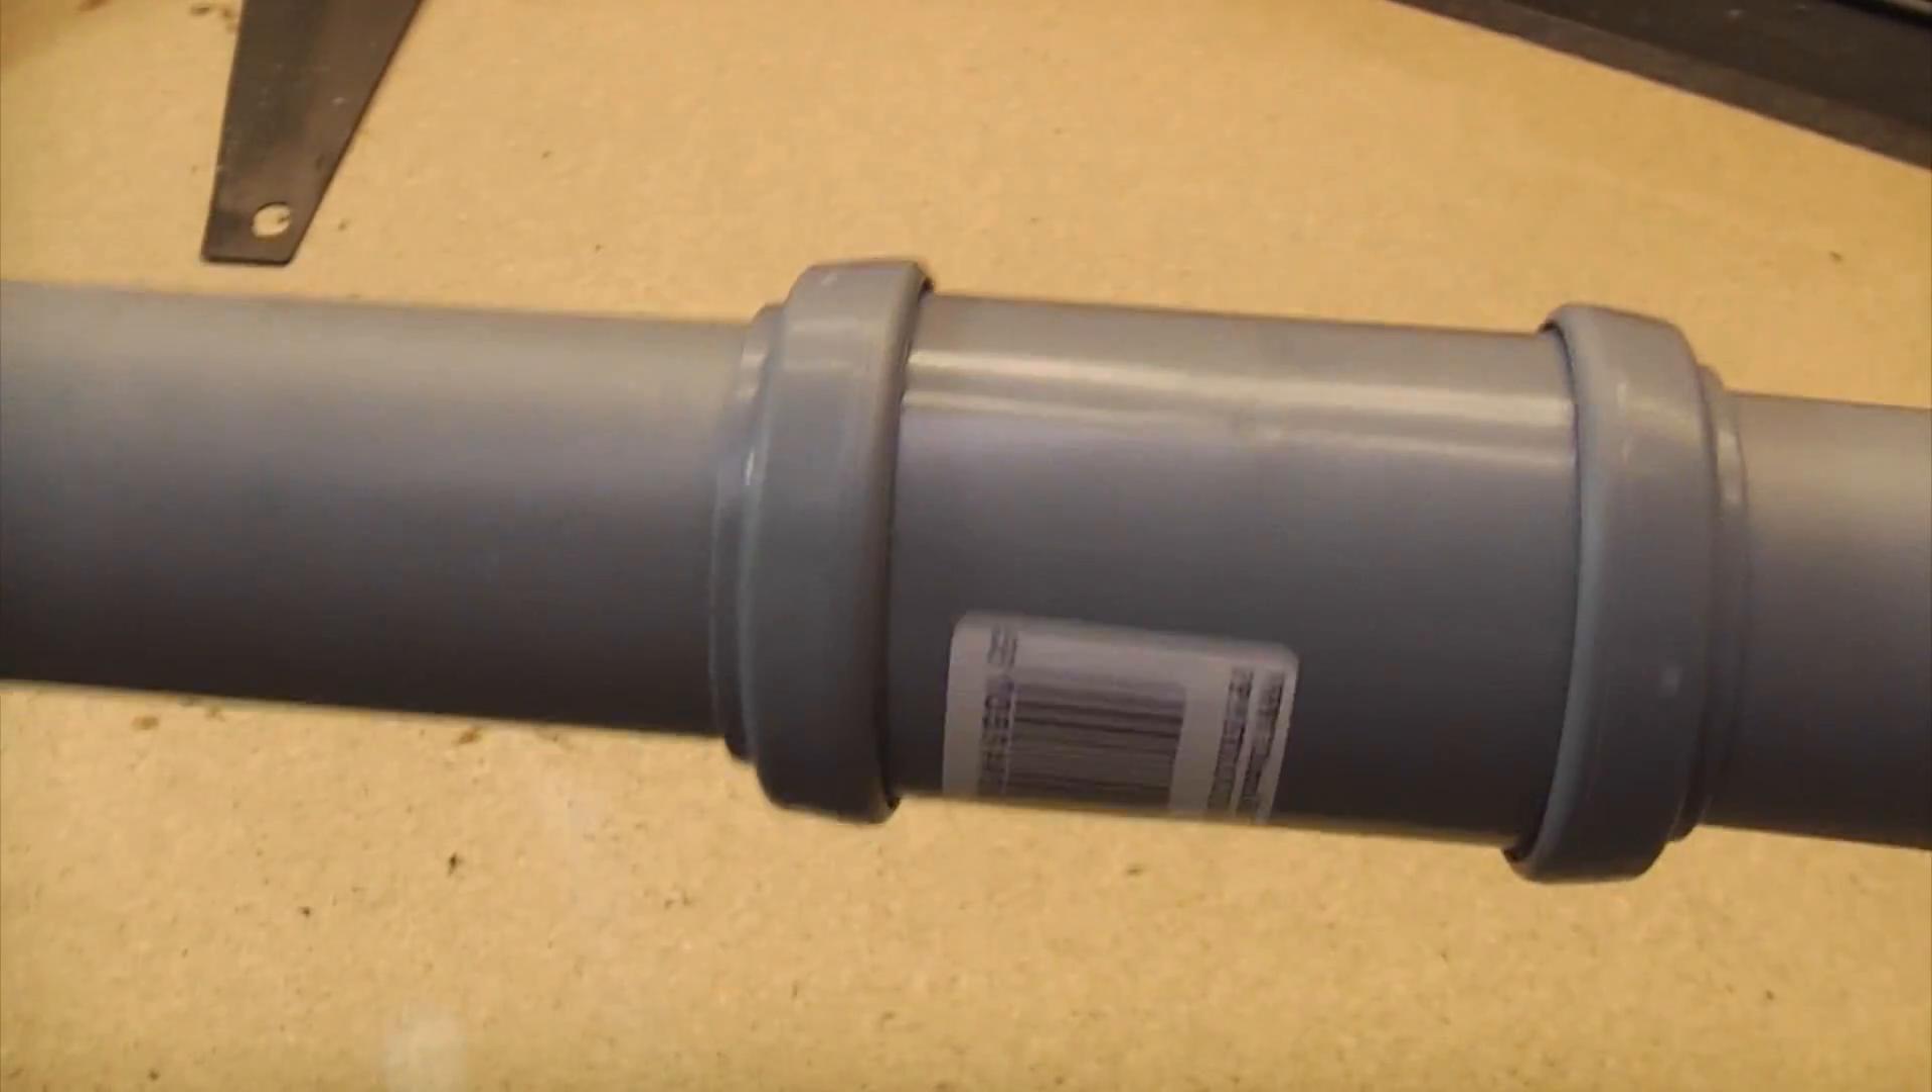And now we've got a push fit joint that's made.